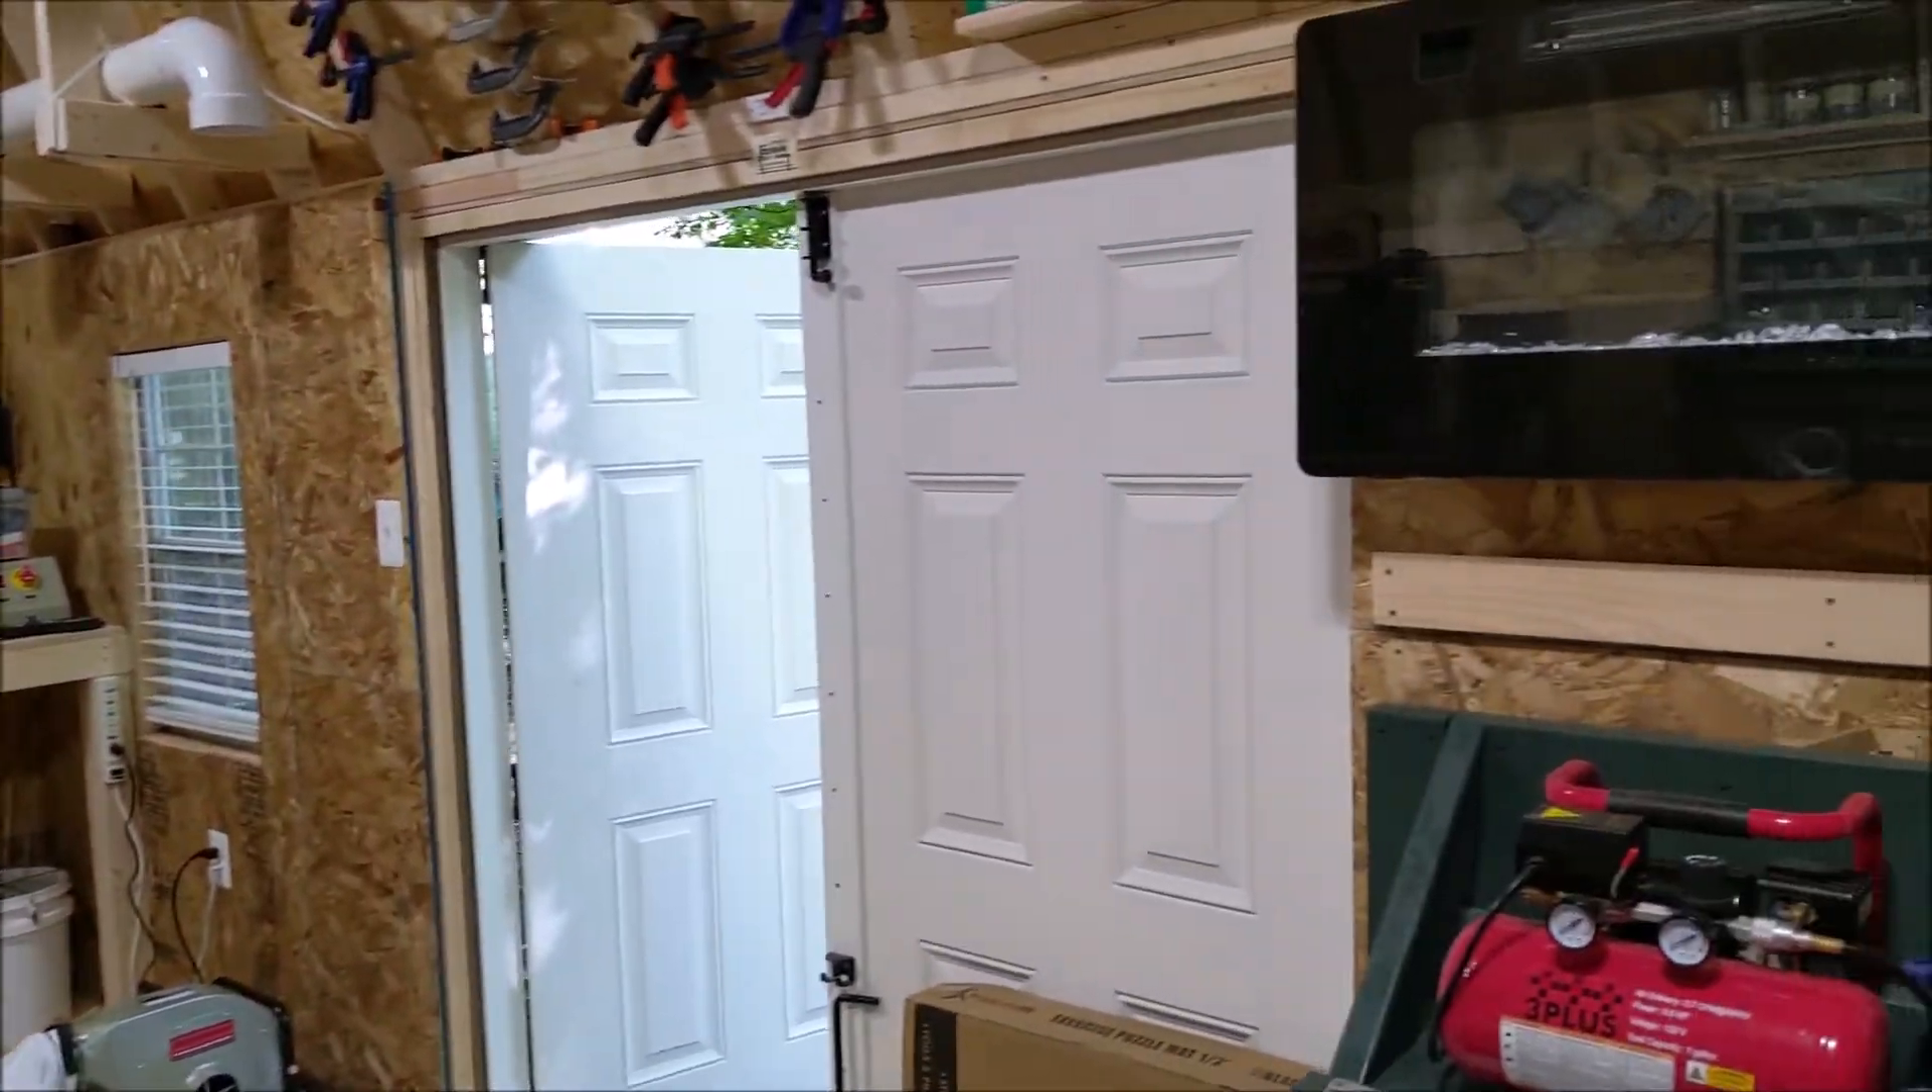Got the OSB board up on those walls so we're fully enclosed here as far as the OSB board goes.